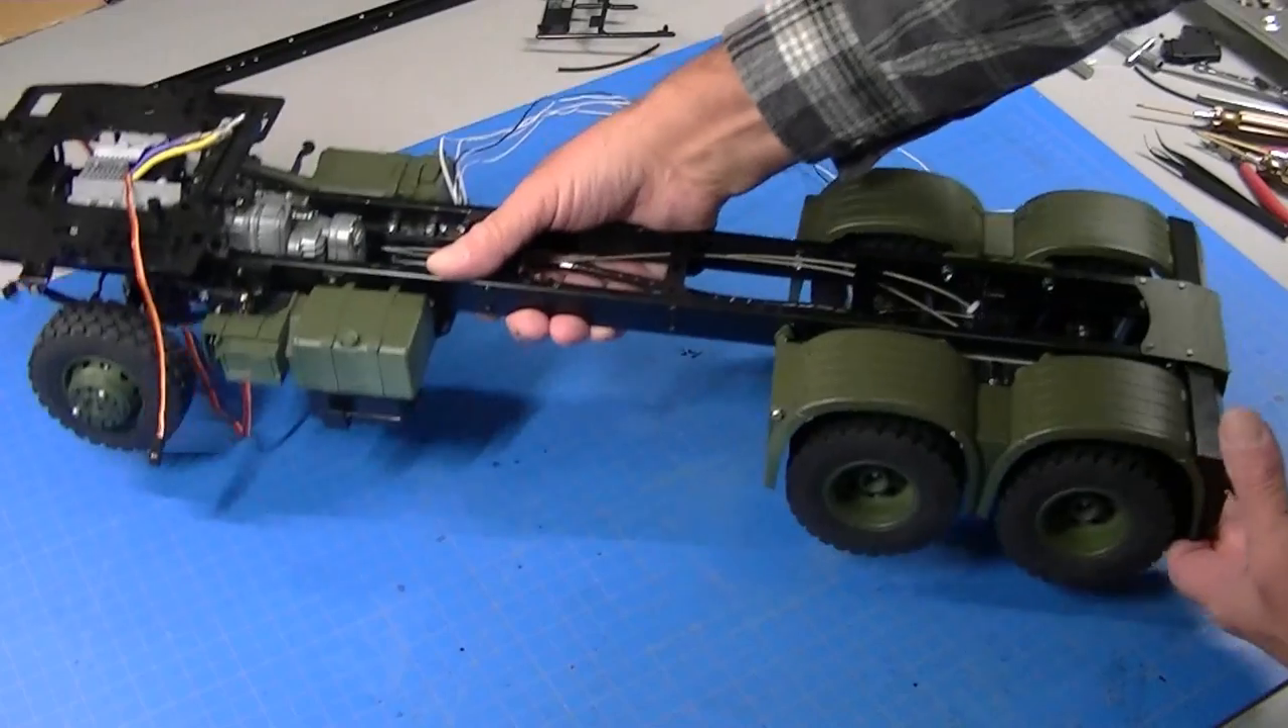So that completes the rear end except for the fifth wheel.